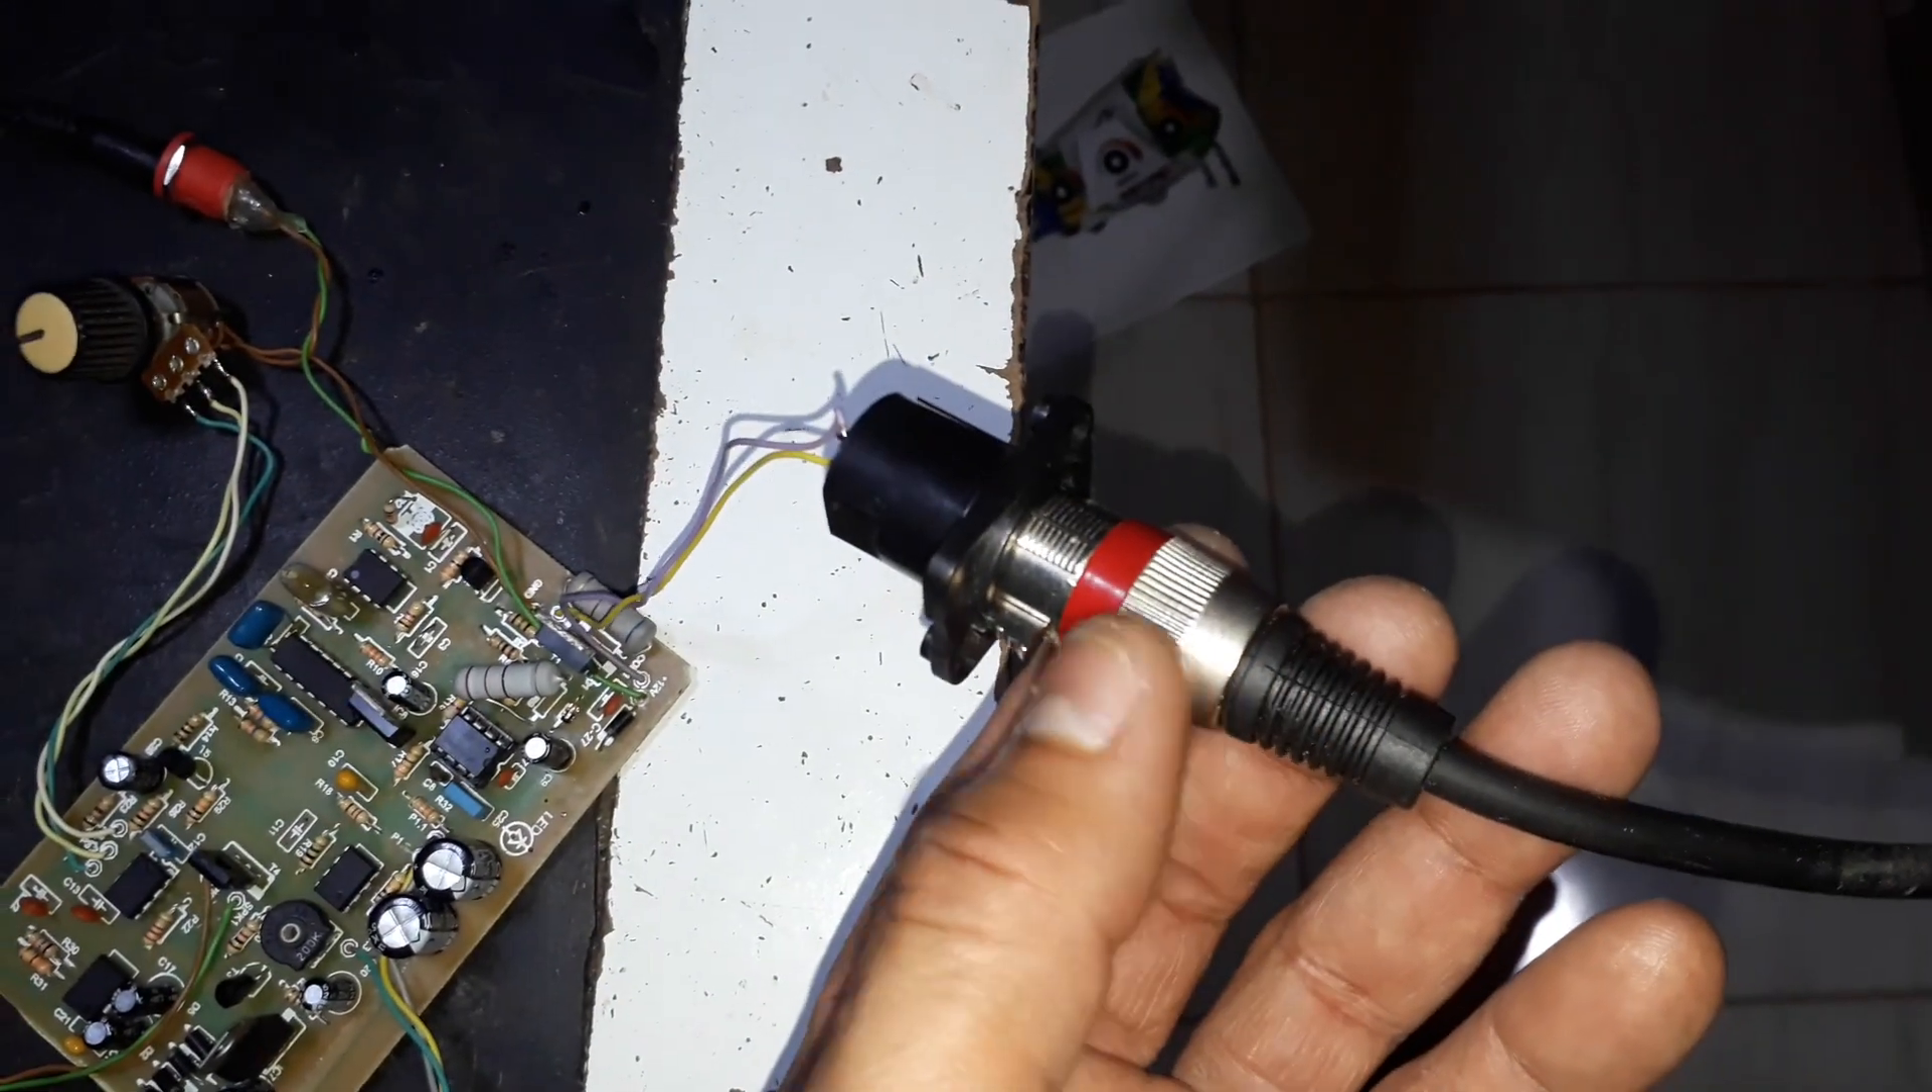Aqui, ó, coloquei o encaixe macho e fêmea.